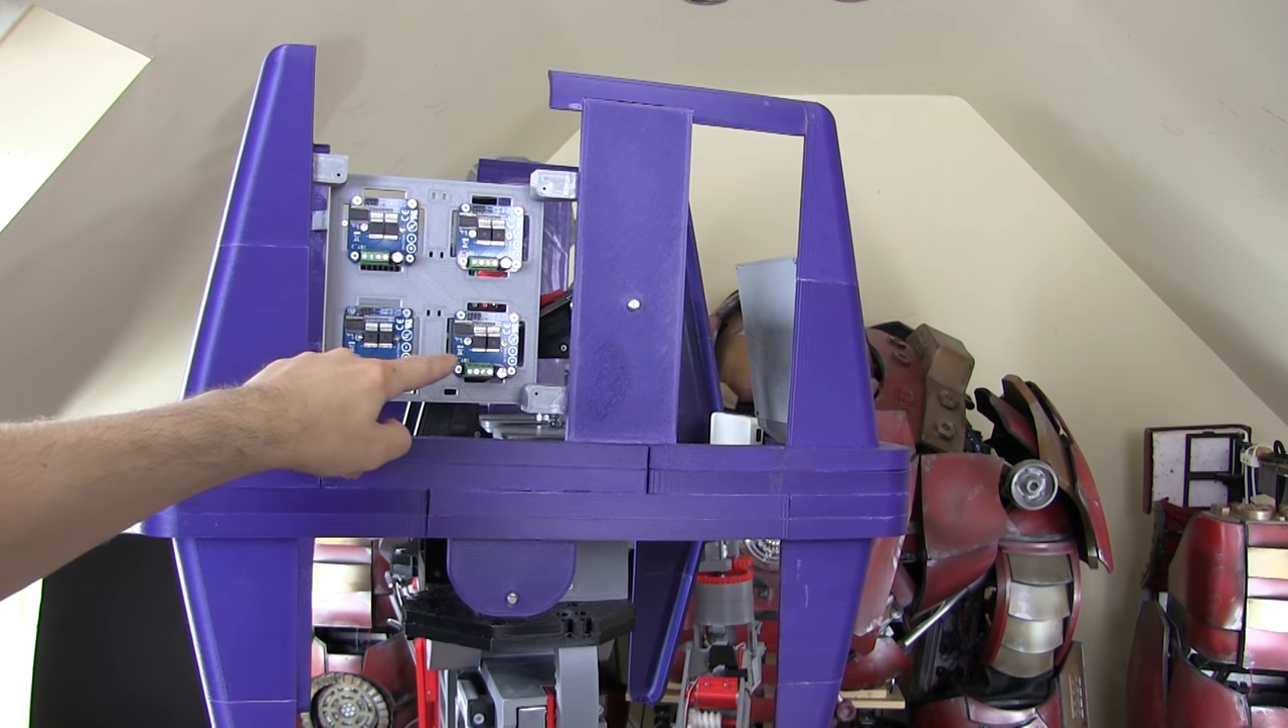There's one set of BTS 7960s mounted up in there.